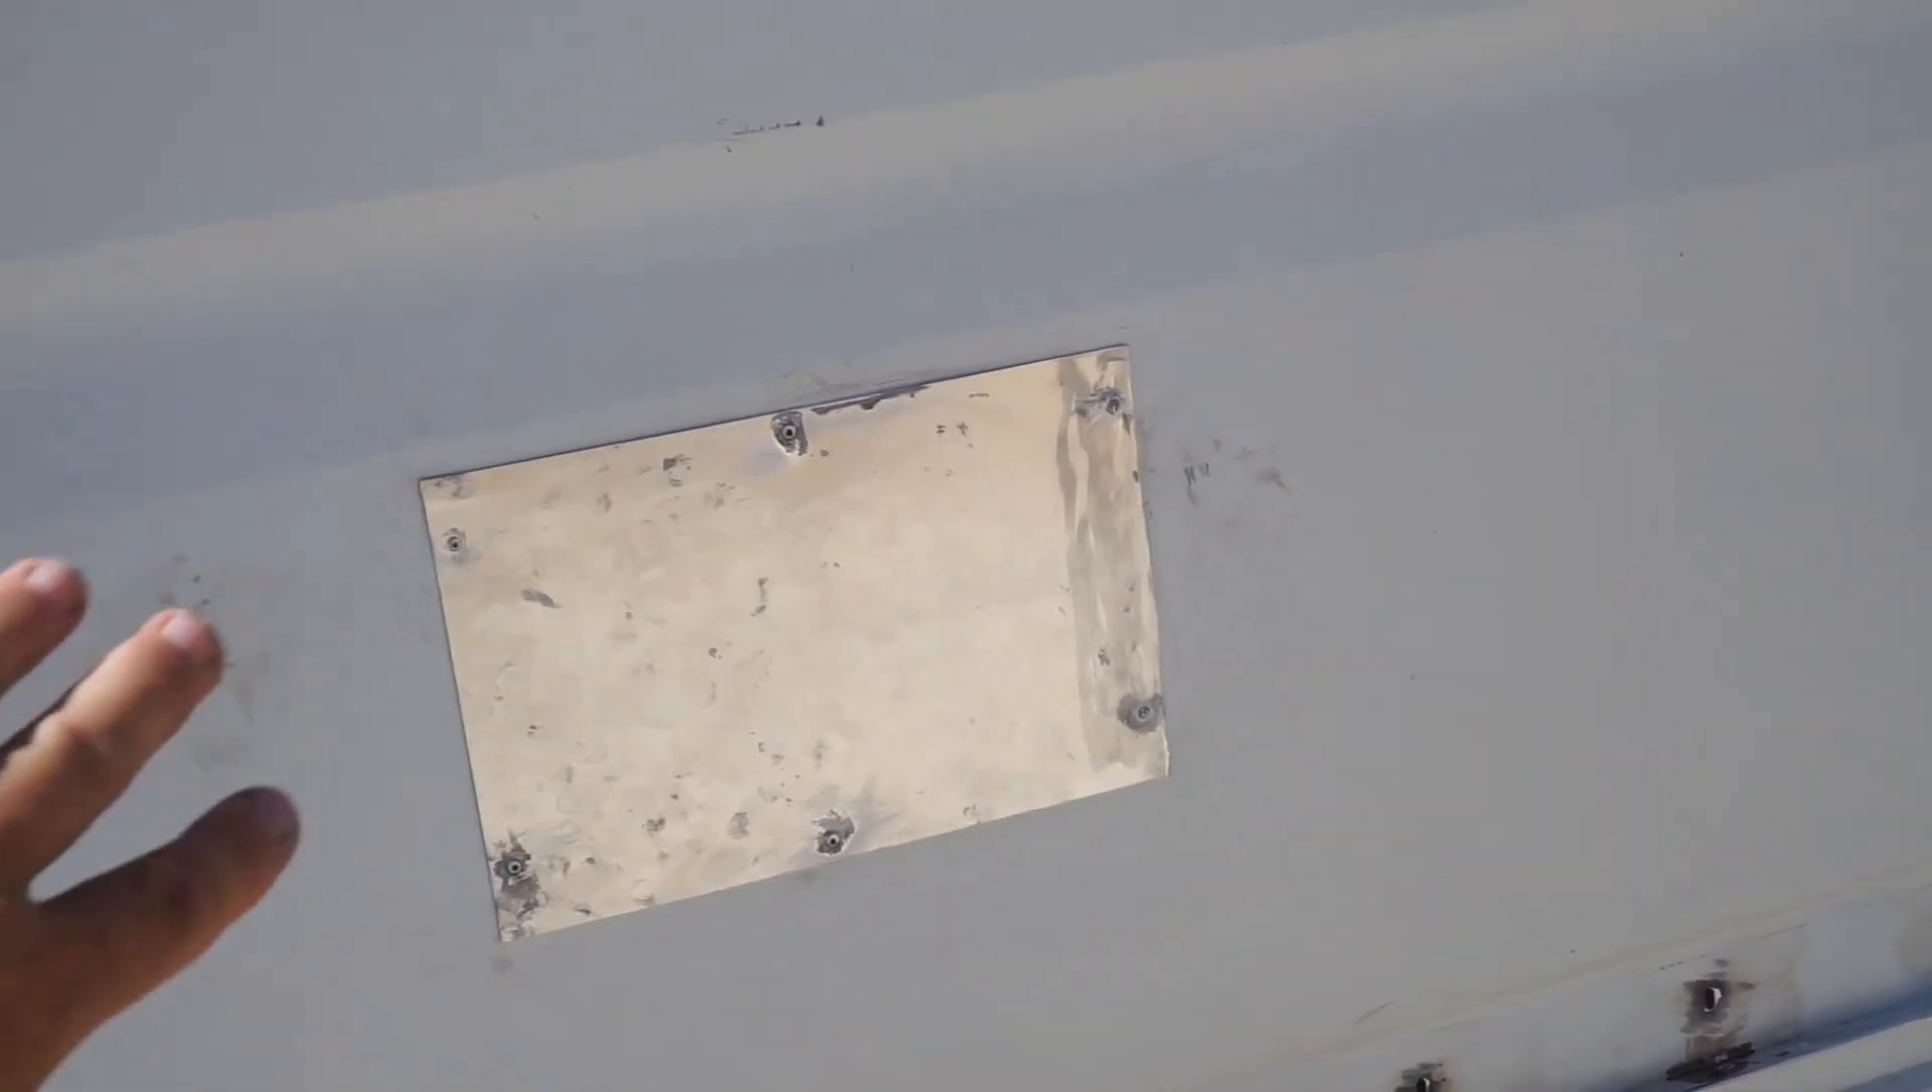Voilà, l'extérieur, on a mis la plaque avec six rivets.